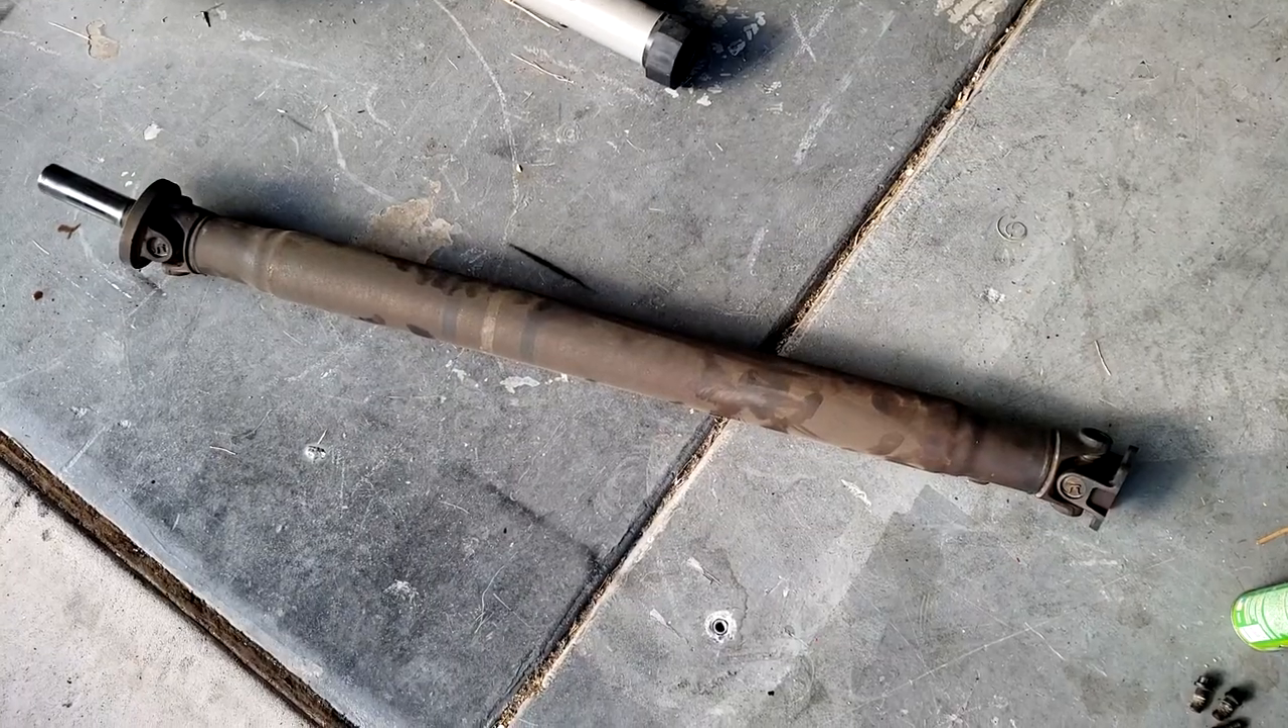So here's our drive shaft pulled from the car.